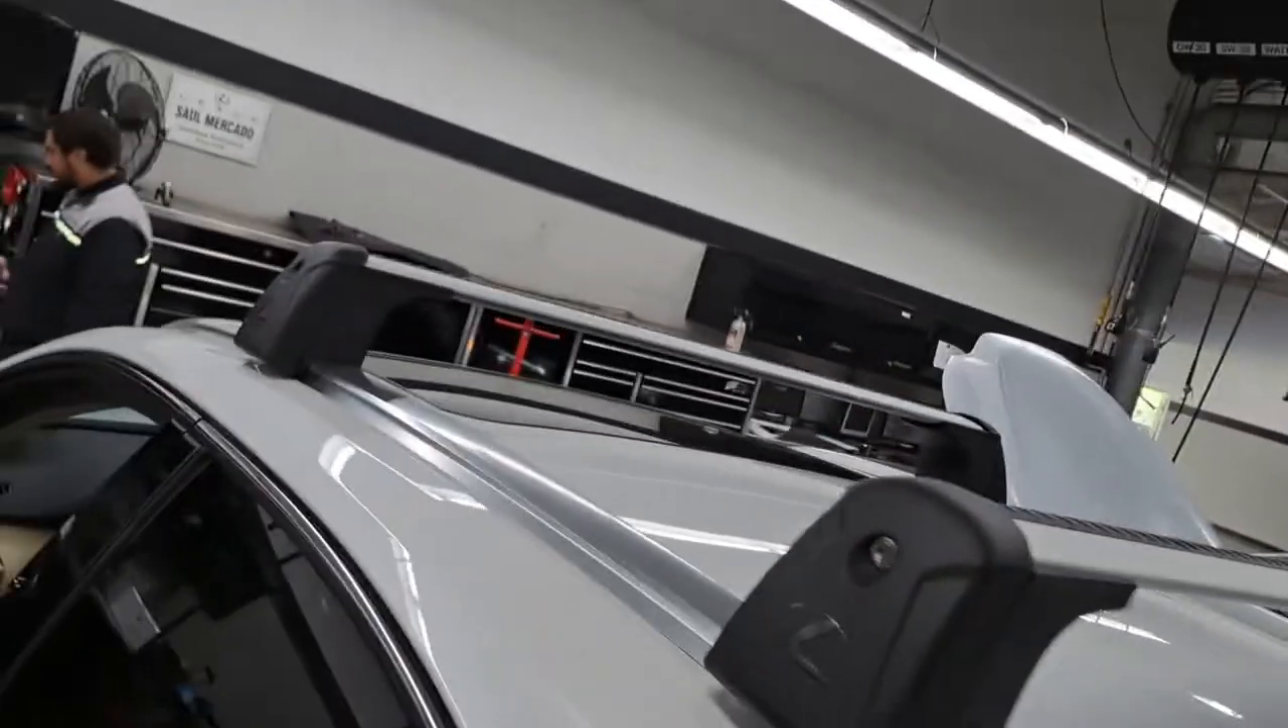So there you have it we have installed the roof crossbars on this nx.